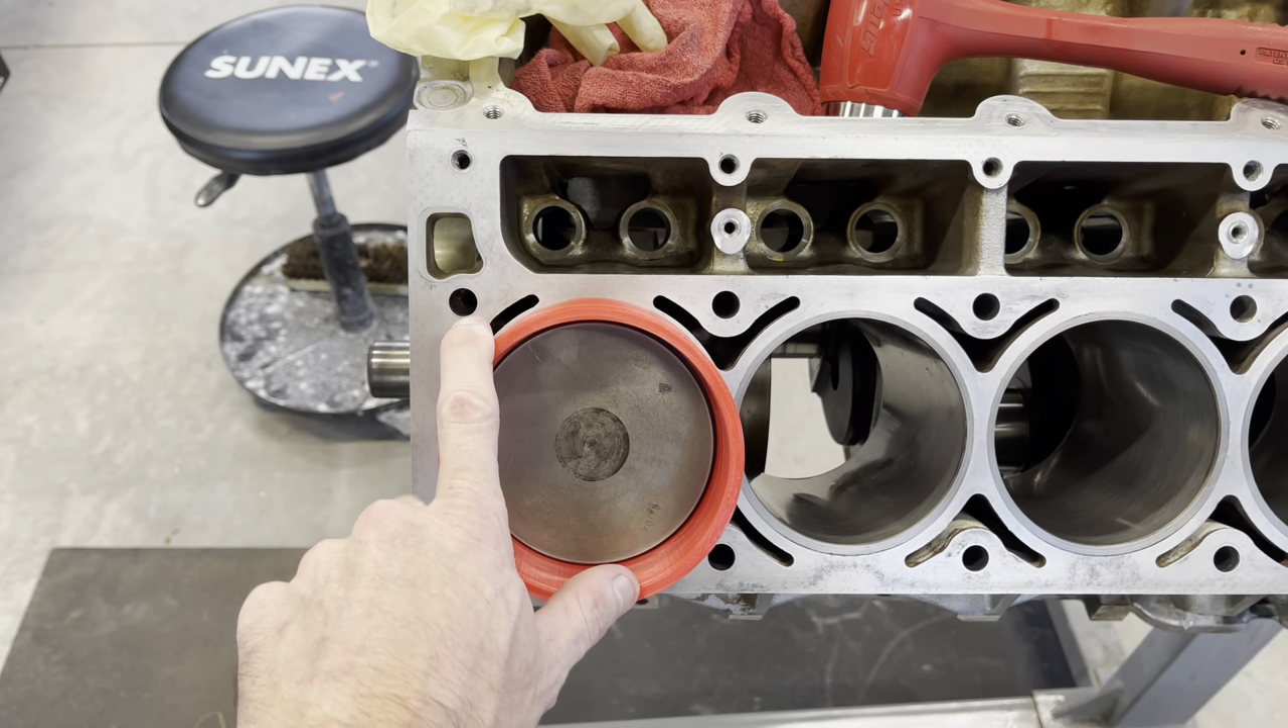As you can see i've got the number one piston started in number one cylinder i've got my piston ring compressor installed on here as well.